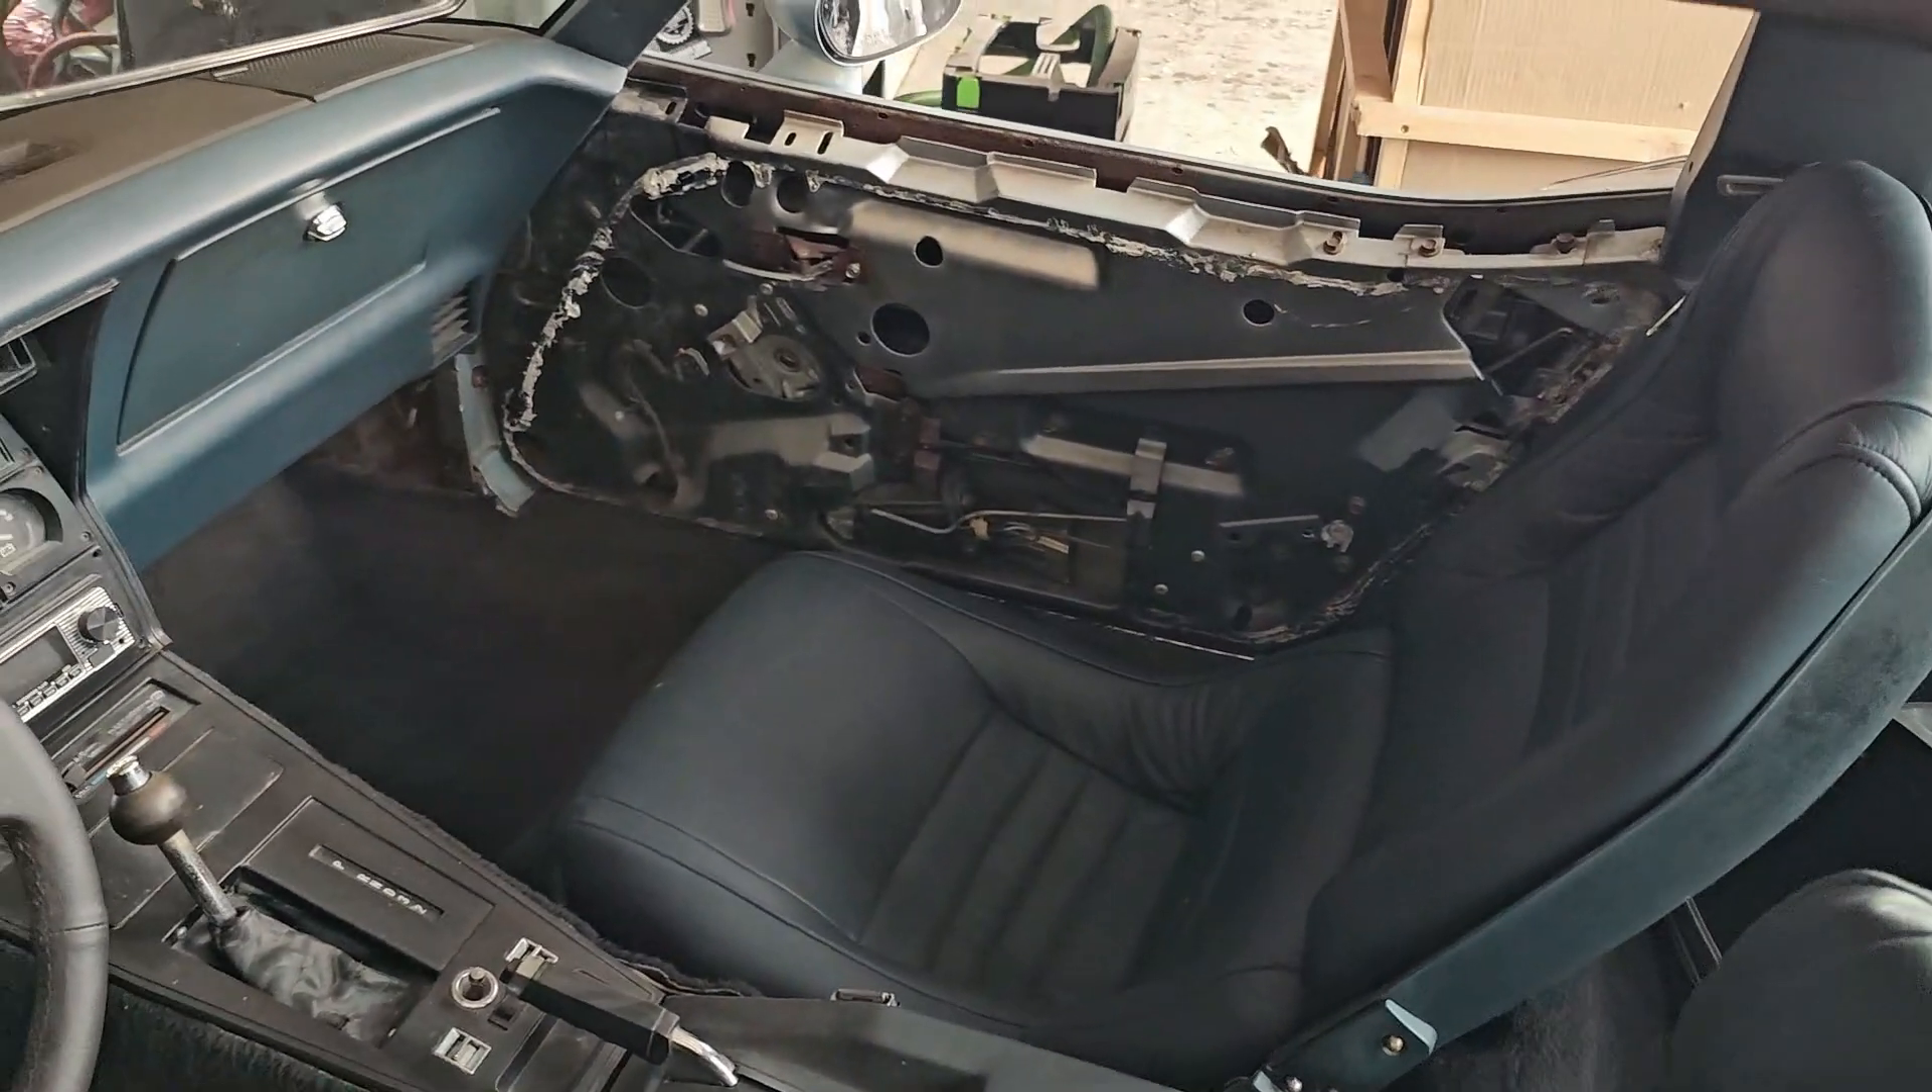Die Türpaneele sind noch nicht wieder drin, weil die Fenster noch nicht drin sind.